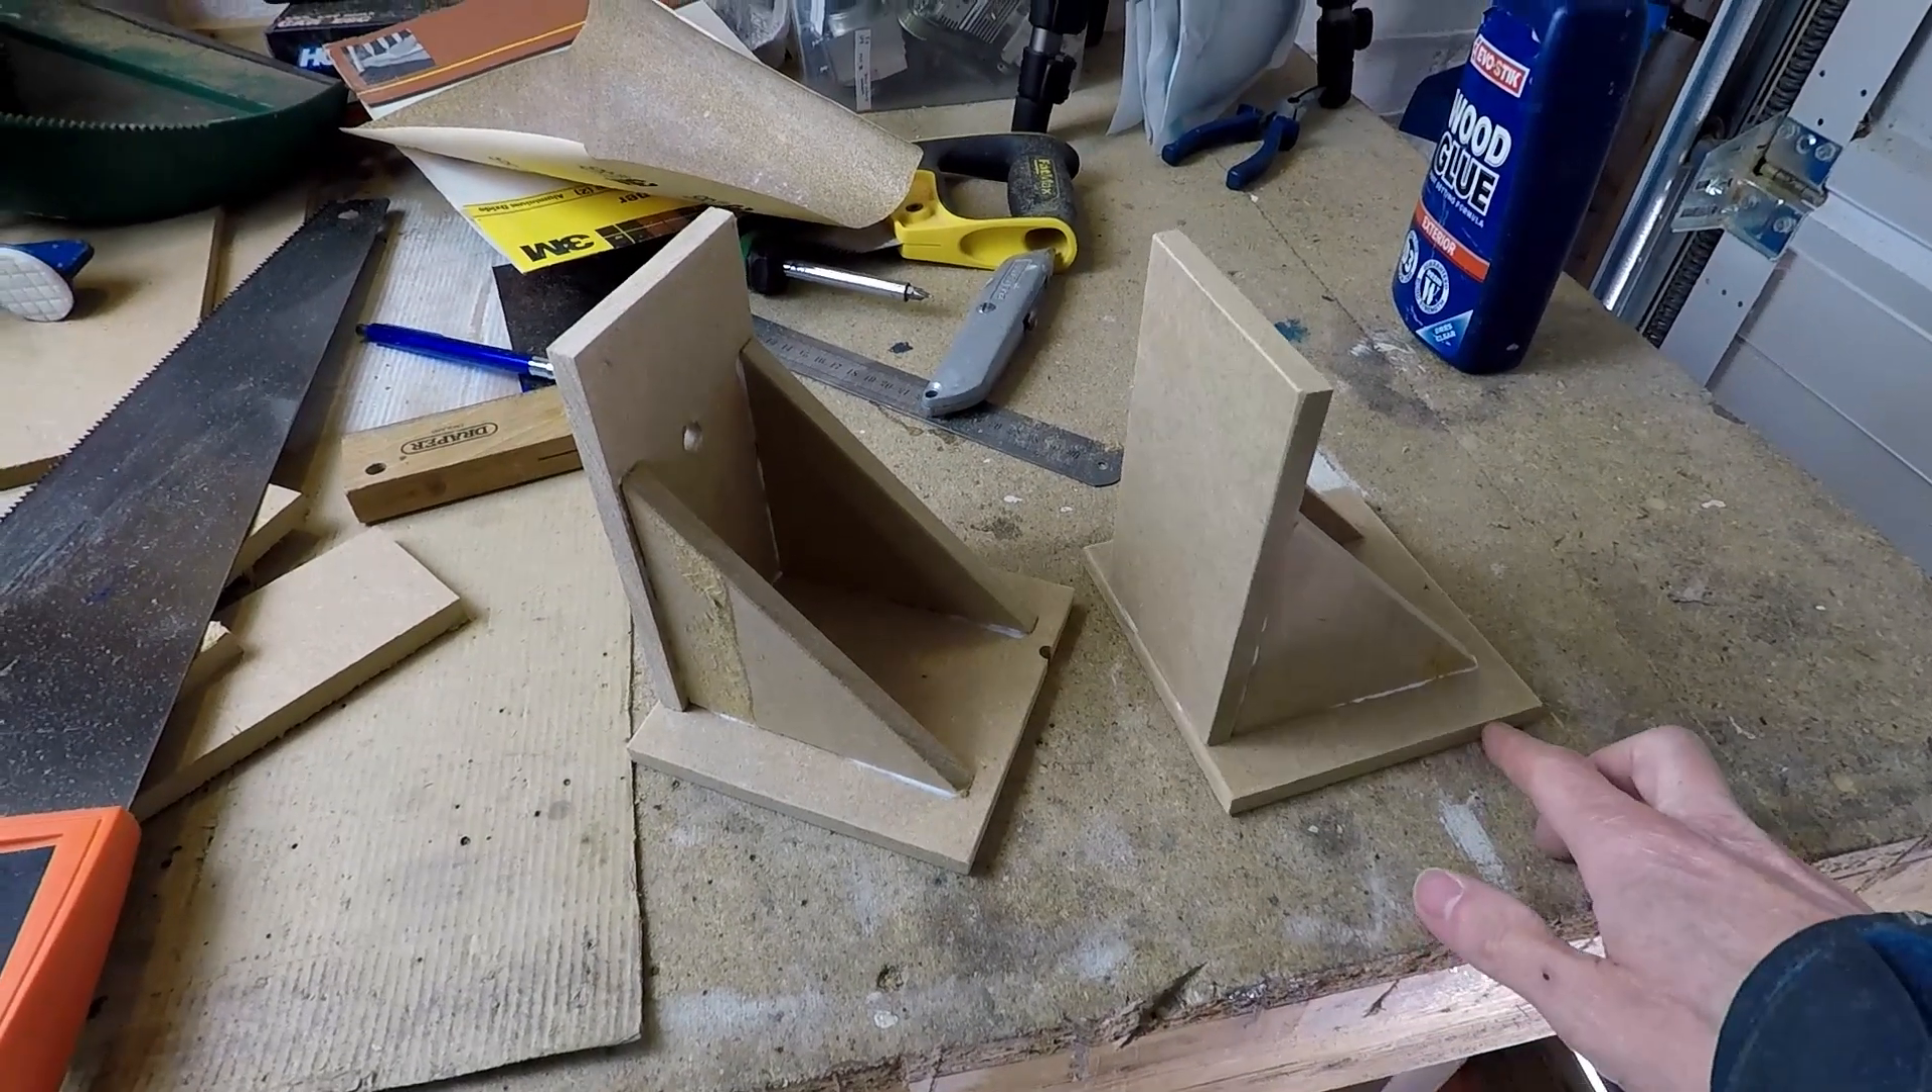Well that's the angle plates done, the glue's now drying, so the next bit is to make the metal bits that we've got on the top.